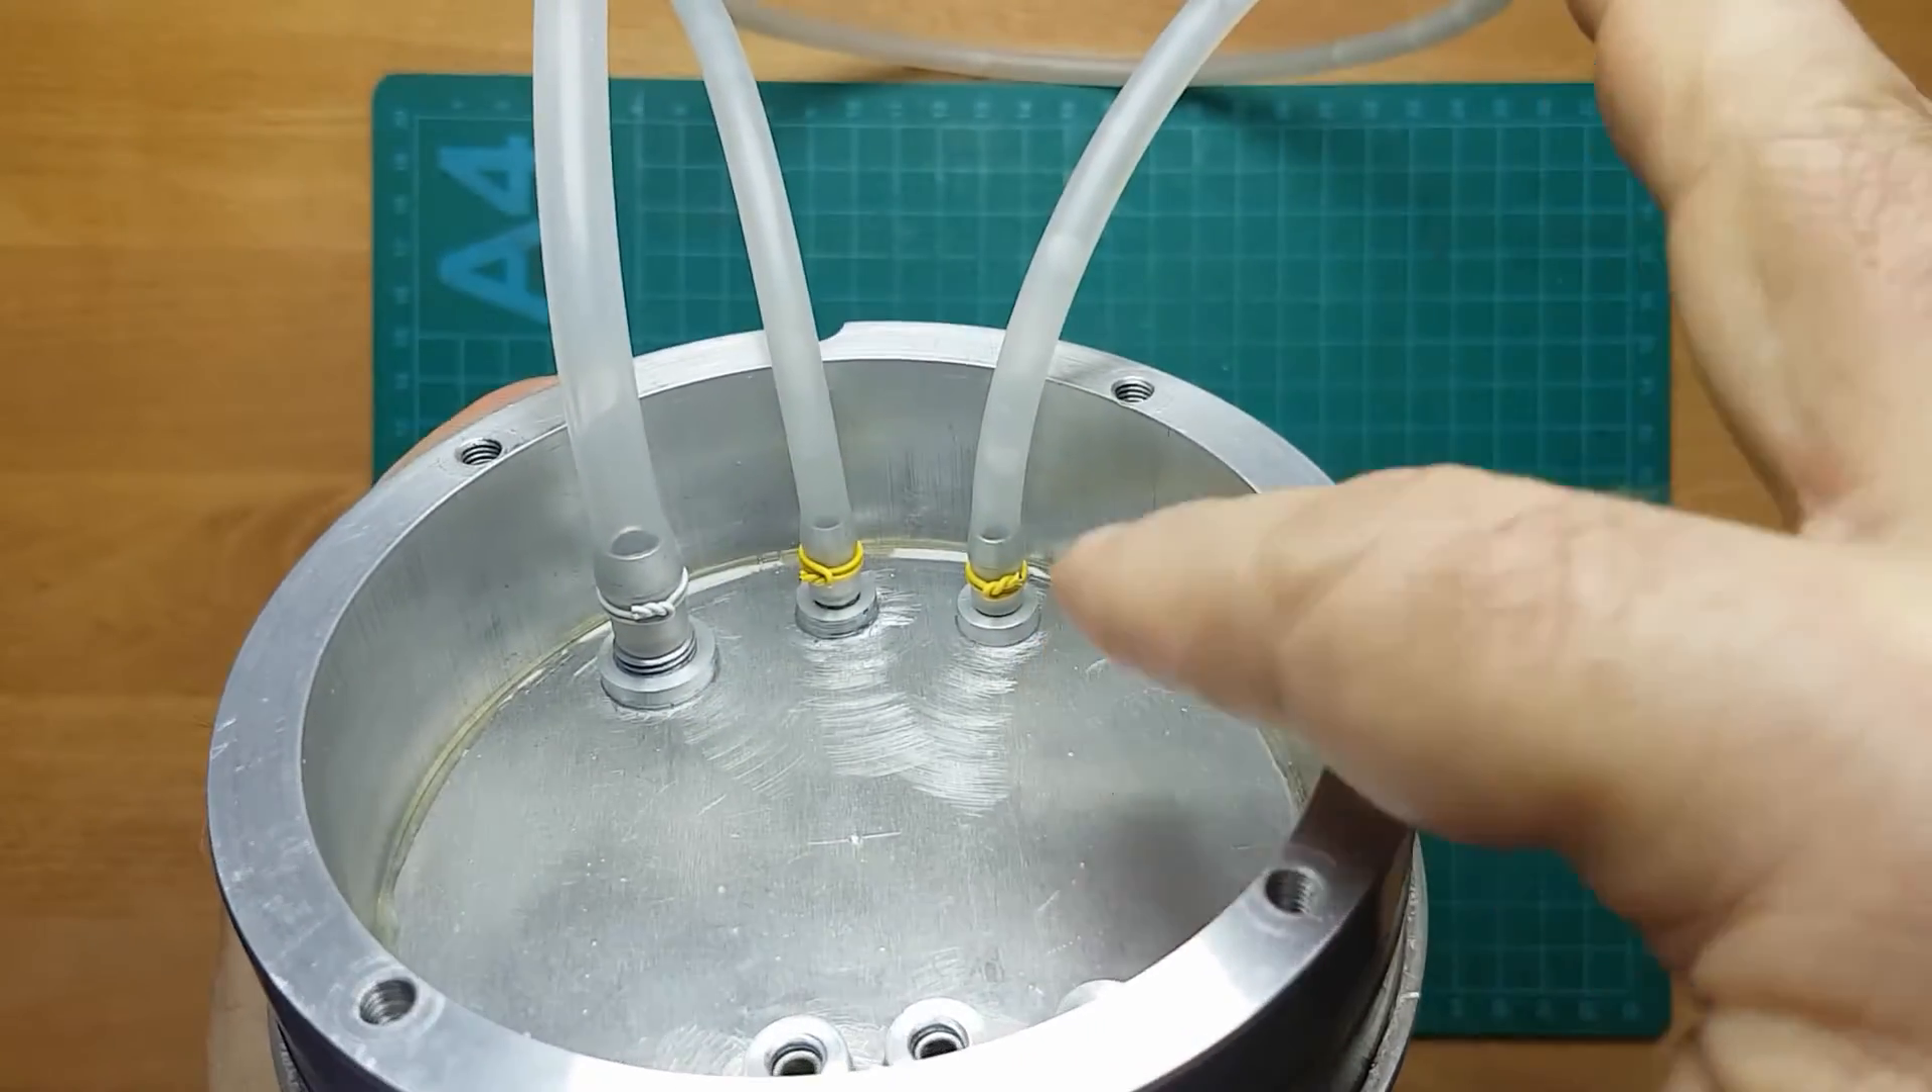Hier habe ich schon mal alle Silikonschläuche auf die Schlauchanschlüsse aufgesteckt und mit isoliertem Kupferdraht gesichert.